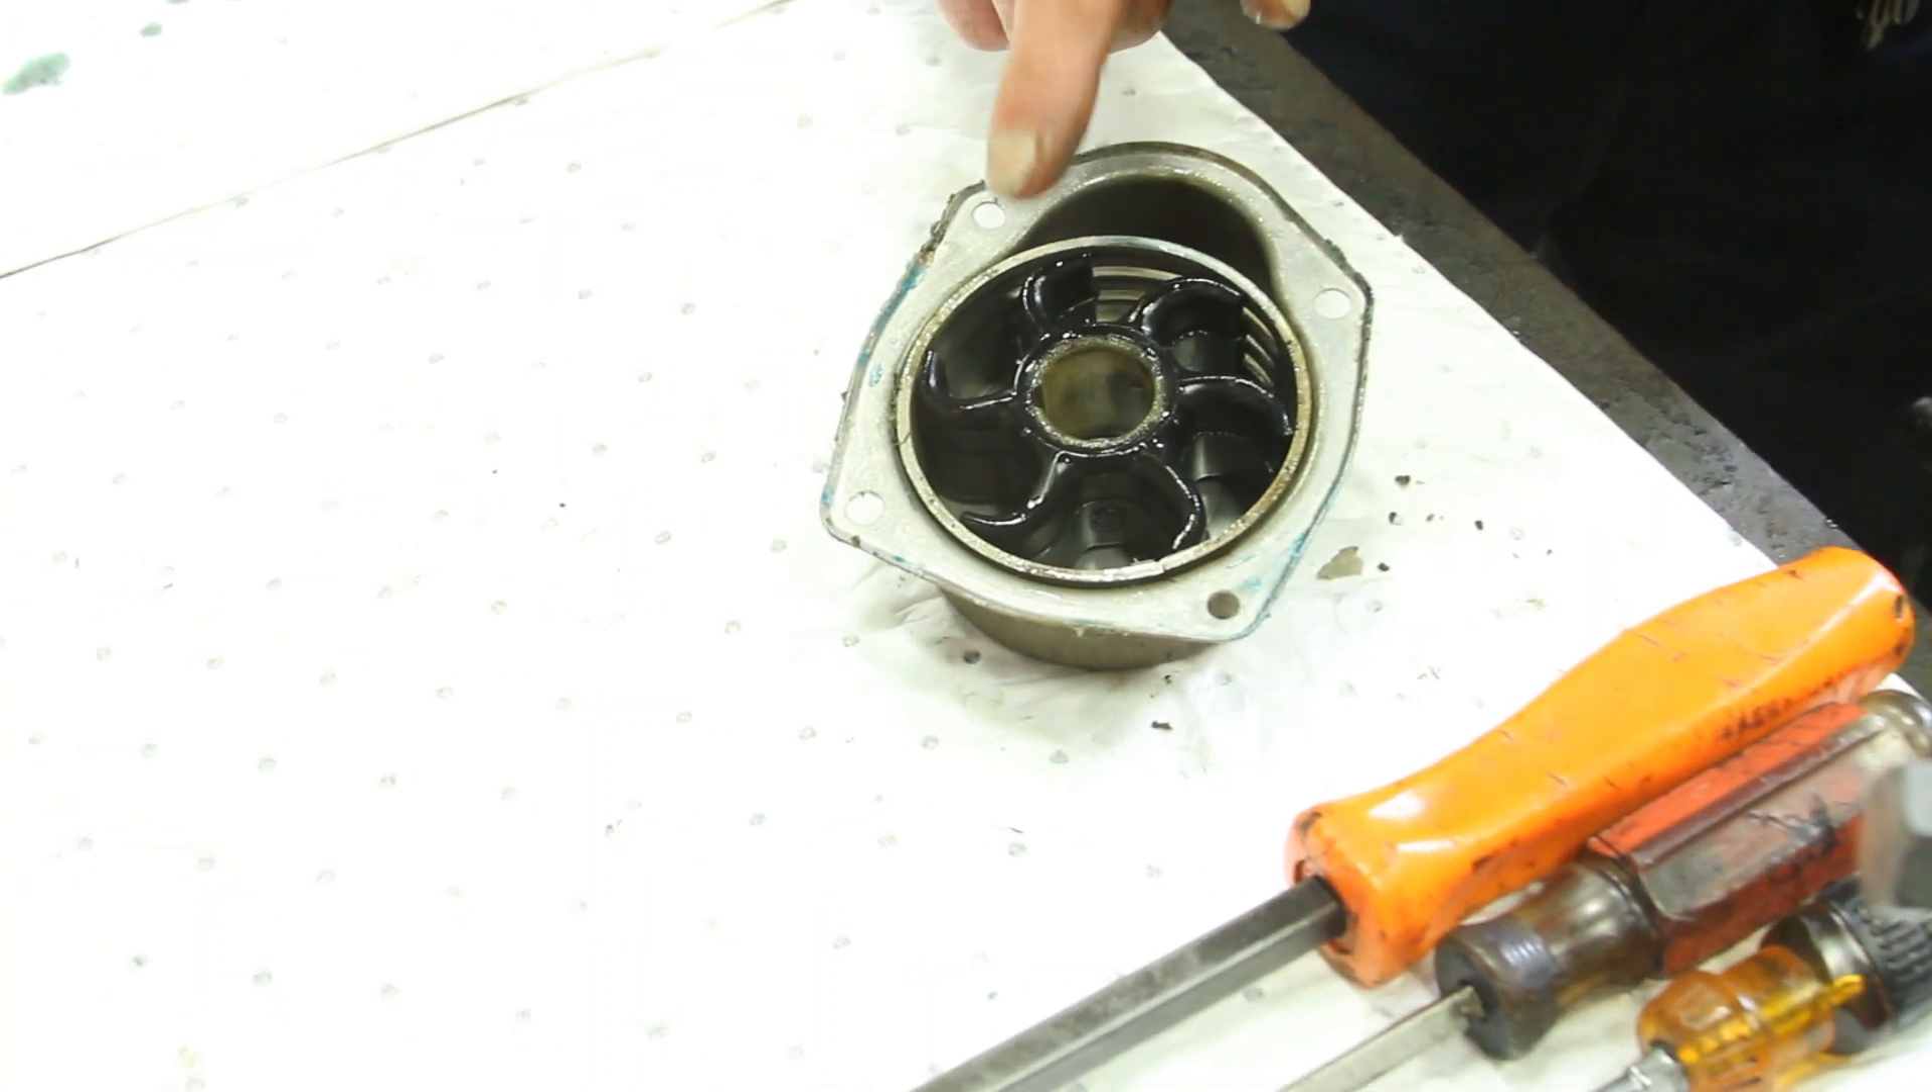There's your impeller inside of its bore.